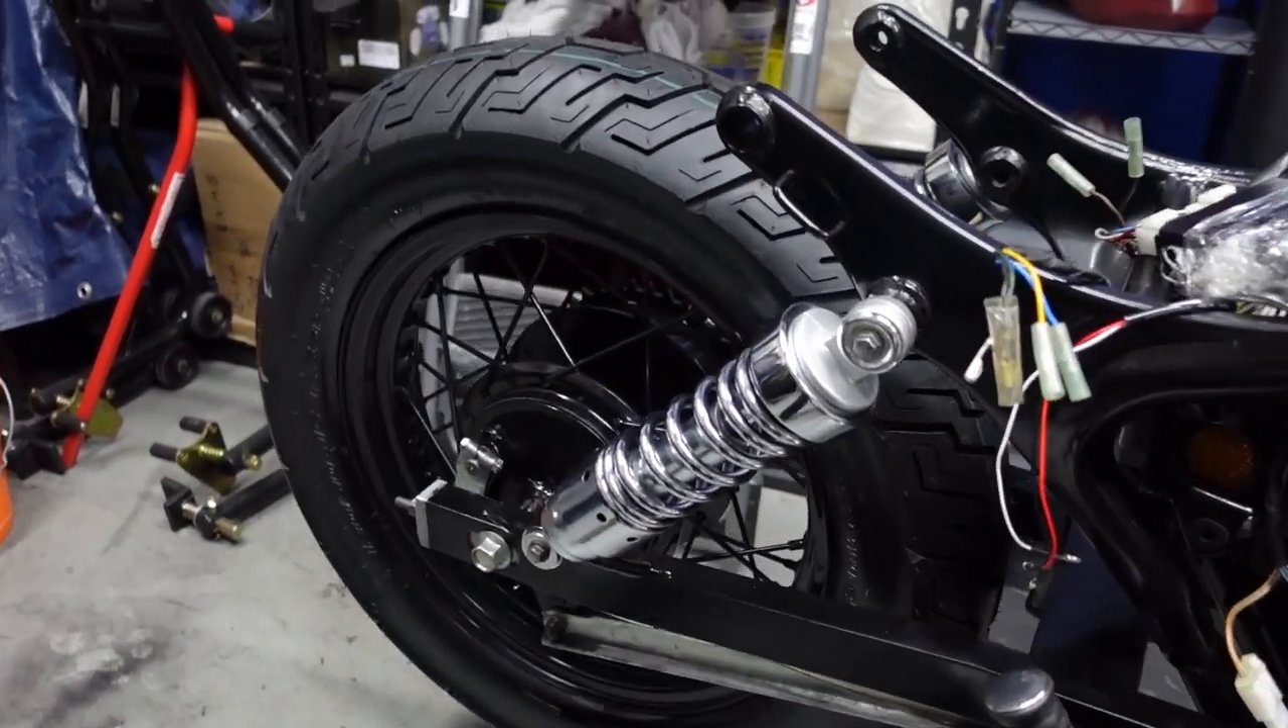Okay I have the wheel installed again. Everything's hooked up. So now let's test the brakes out.